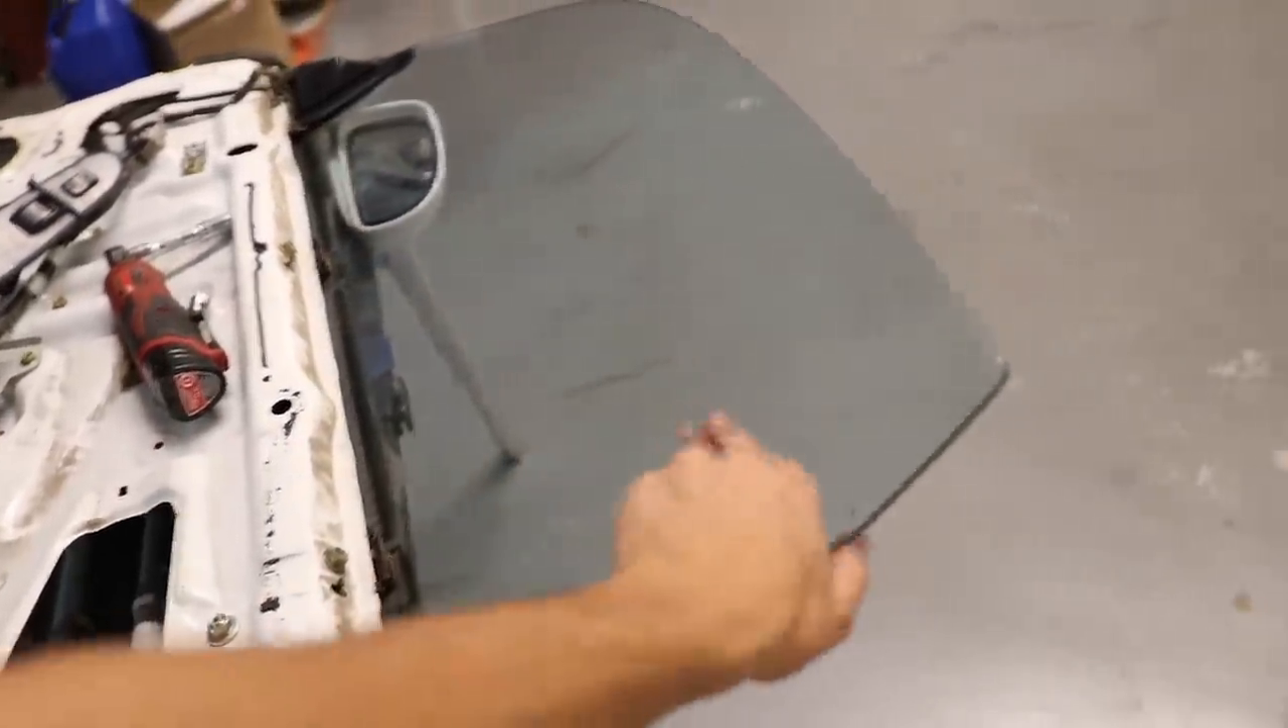This is actually the passenger side door i still need to get the glass out of this one.